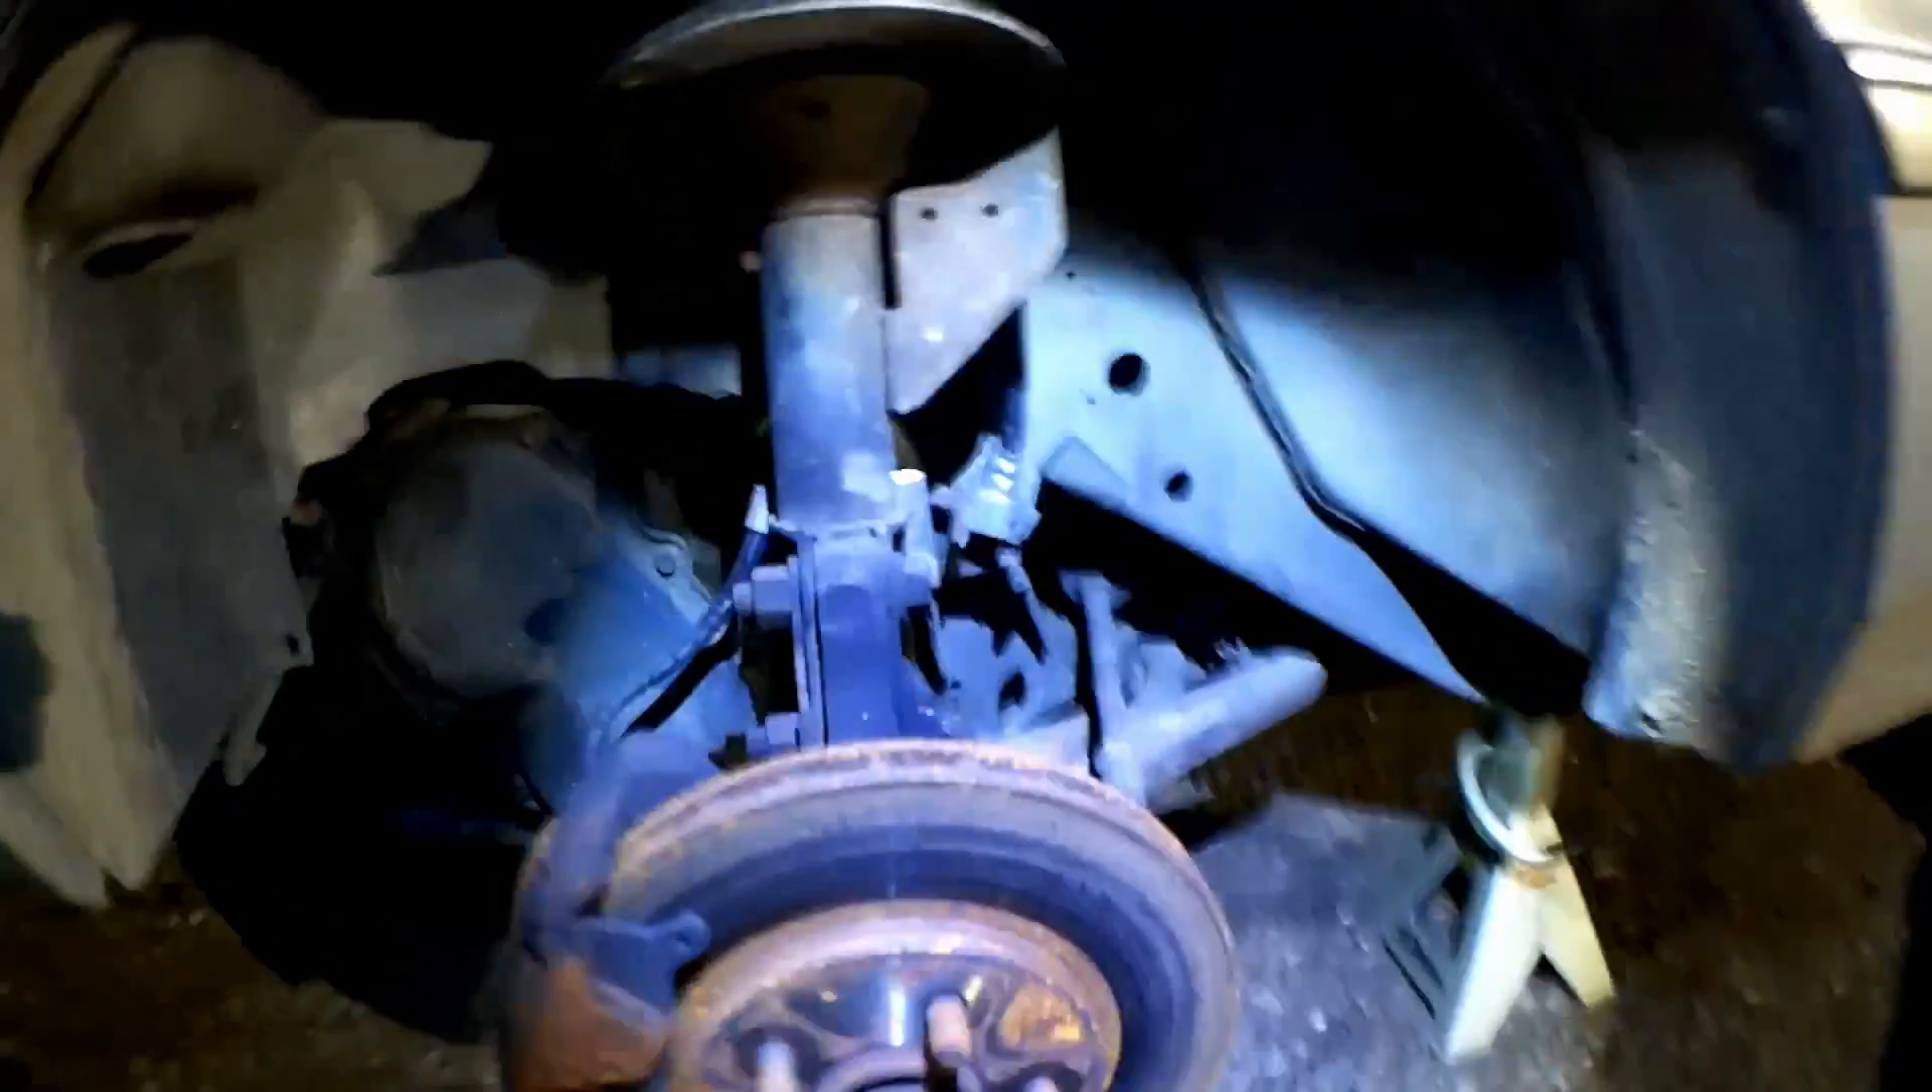I think we'll have to take that front wheel off. So we got the wheel off here at the front.